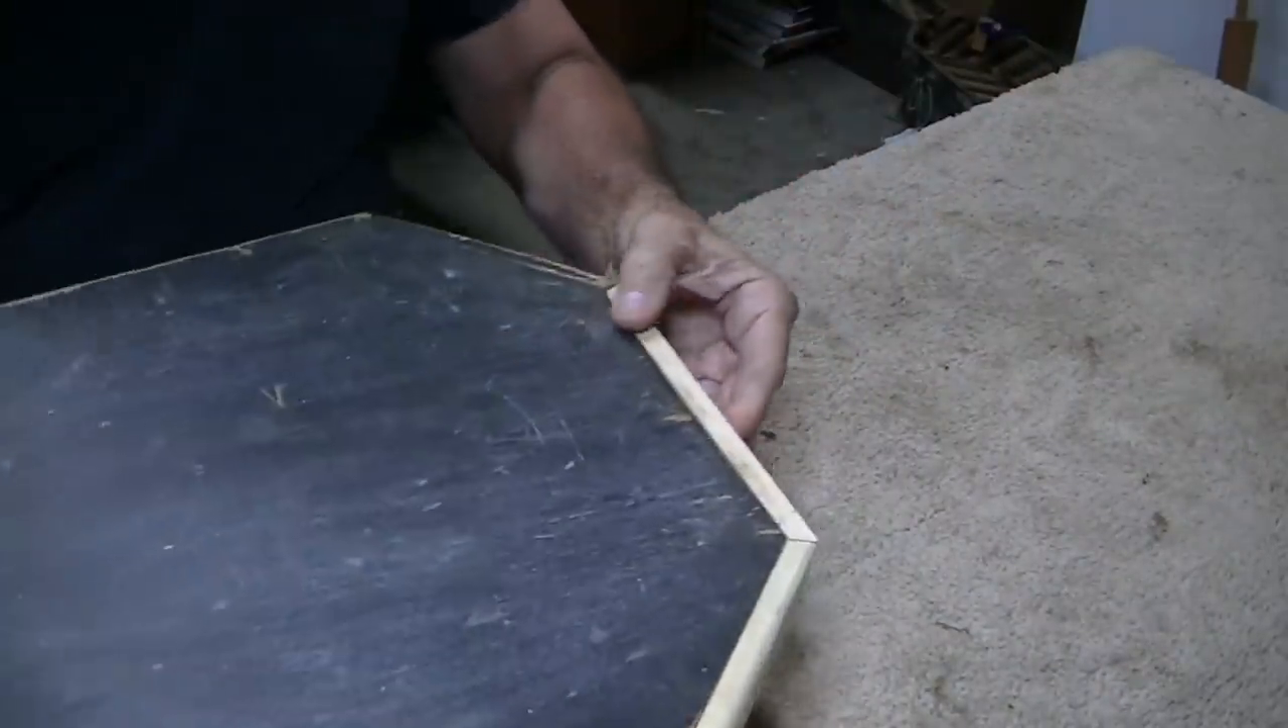I've repaired the lid on this case. You can see how I put in new wood obviously.